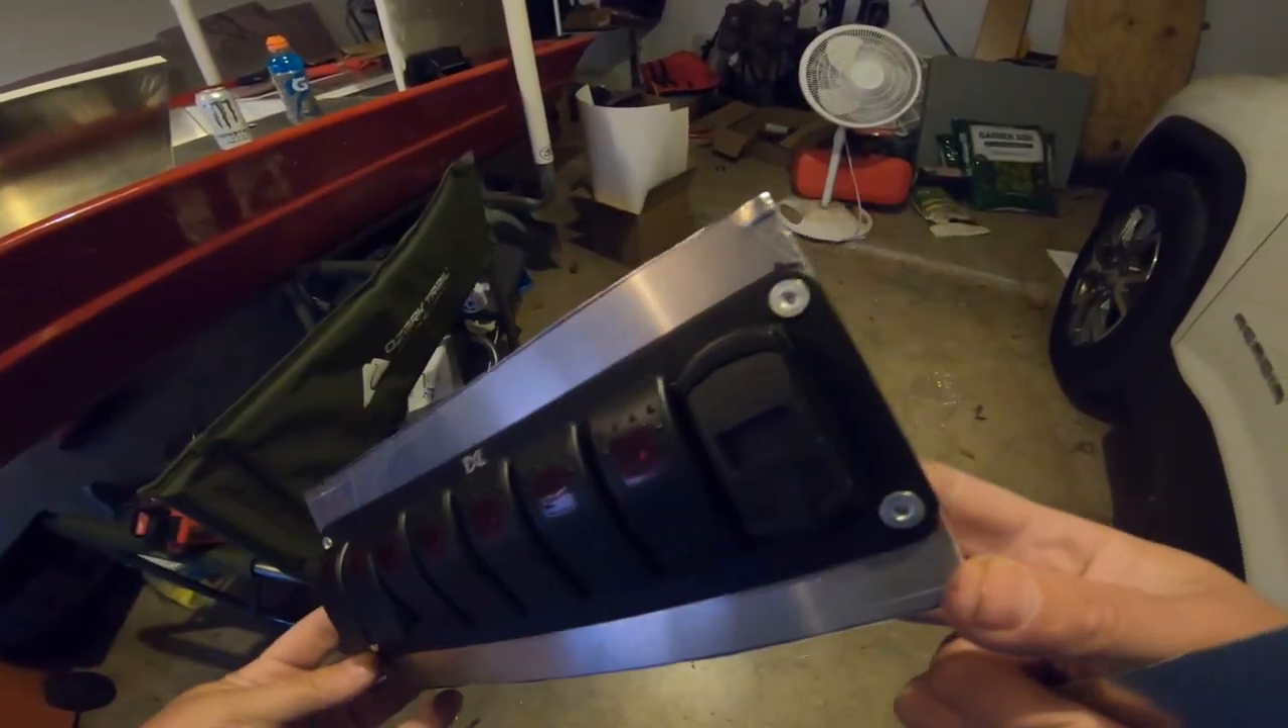Alright so now we got the switch panel attached to the face plate It is all riveted together.